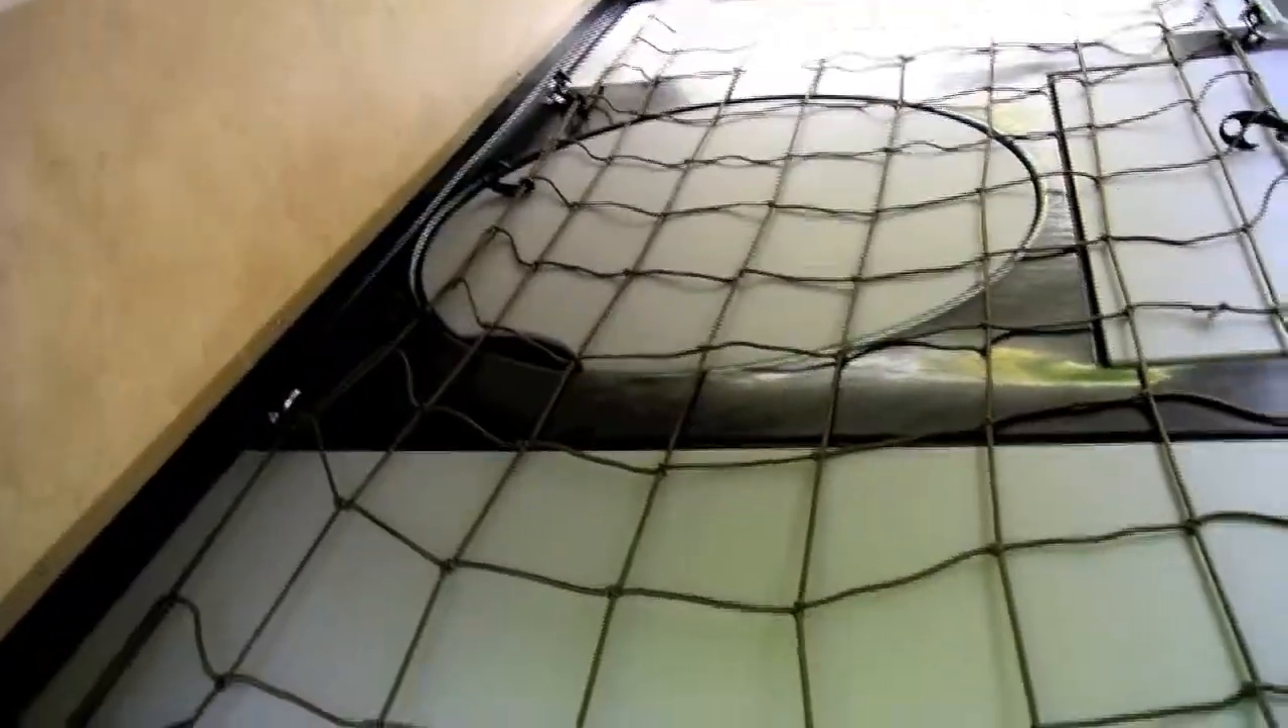So, now I've got the cargo net on.